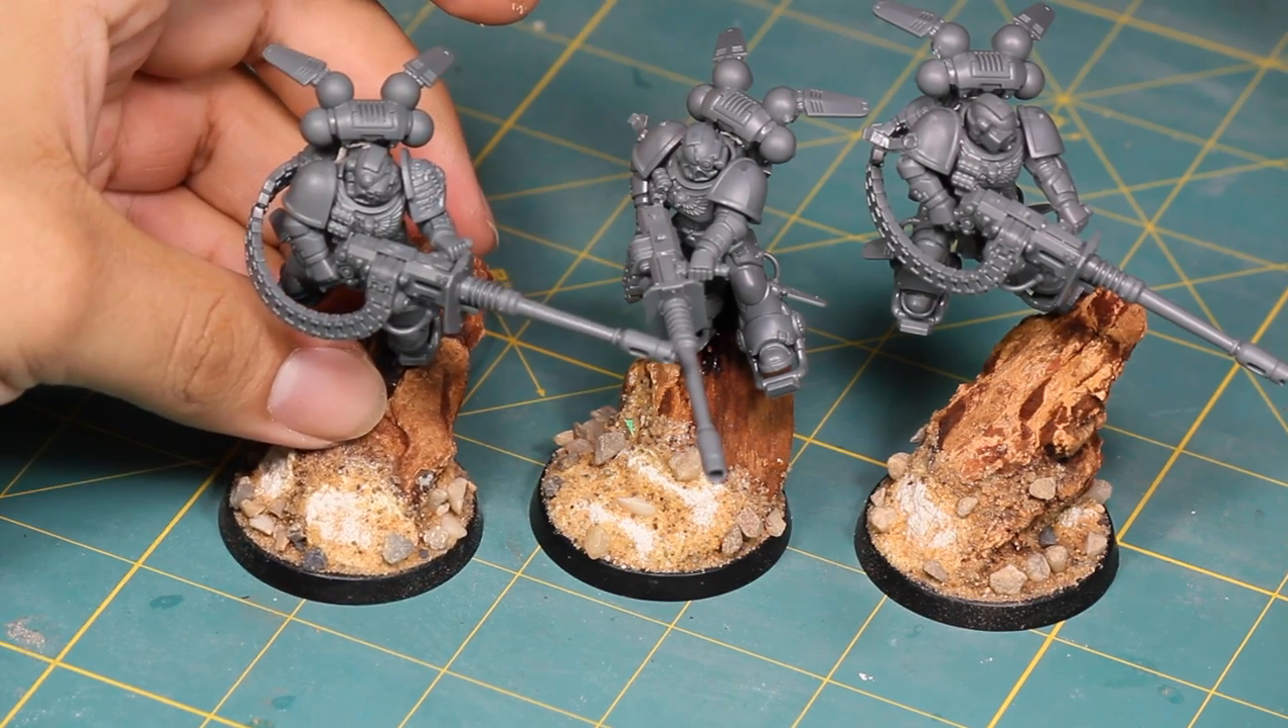And there you have three lovely scenic bases as opposed to three weirdly curved lego lightsabers sticking out of their butts.